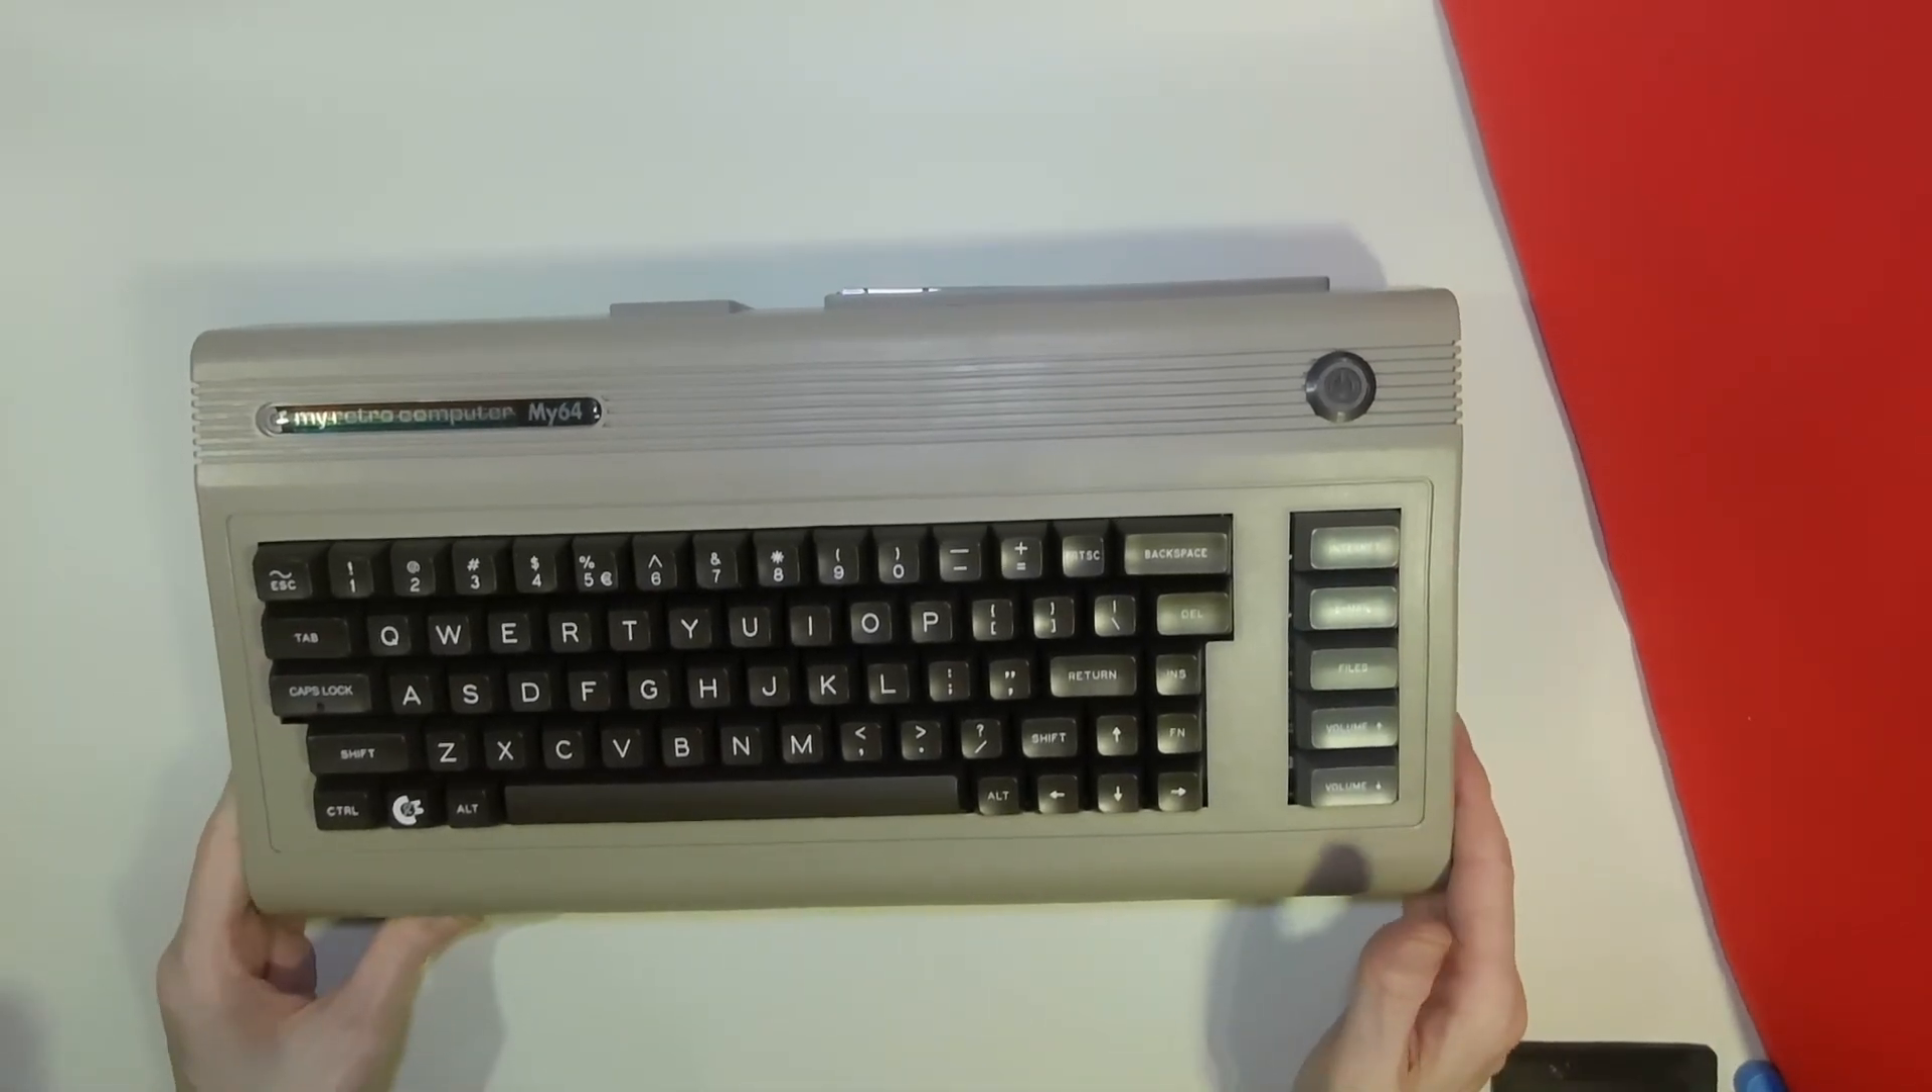So here we have the case all closed up and ready to be powered up for the first time.